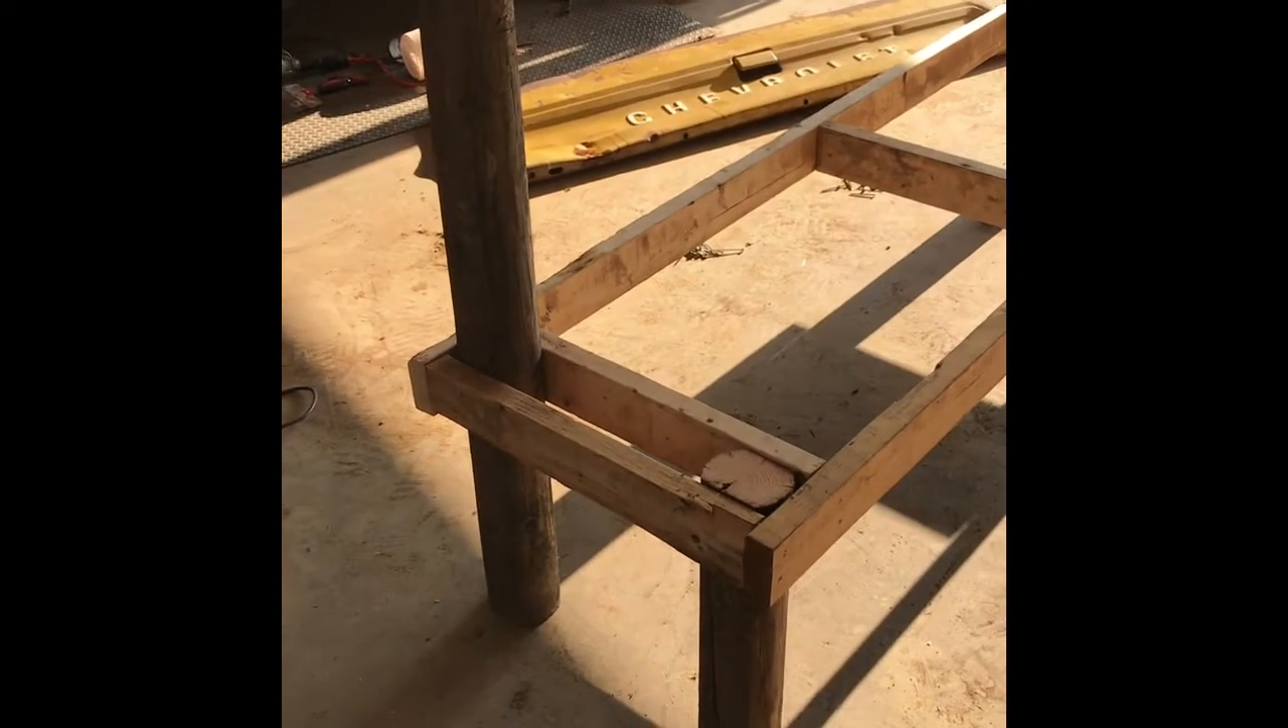So now I've got my two by four frame built. I've put in the legs 18 inches high on the front, 40 inches on the back.